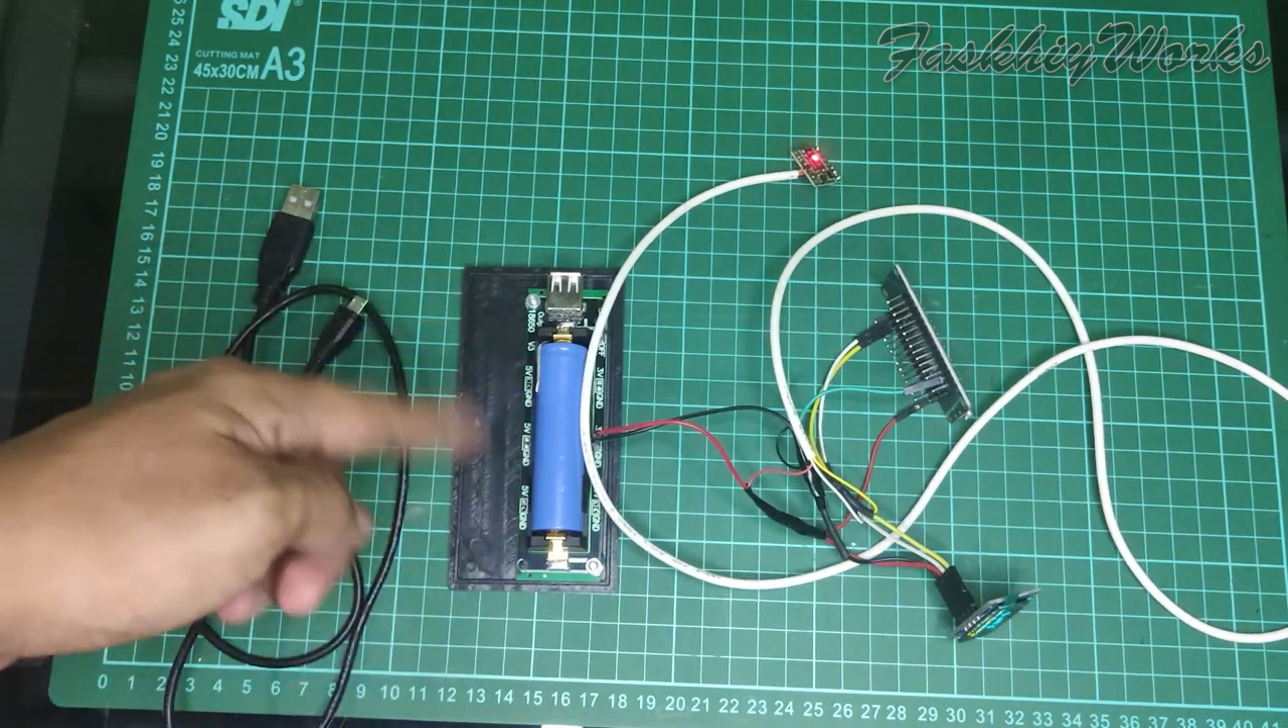Nah ini sudah saya pasang baterai ya dan ini sudah menyala.